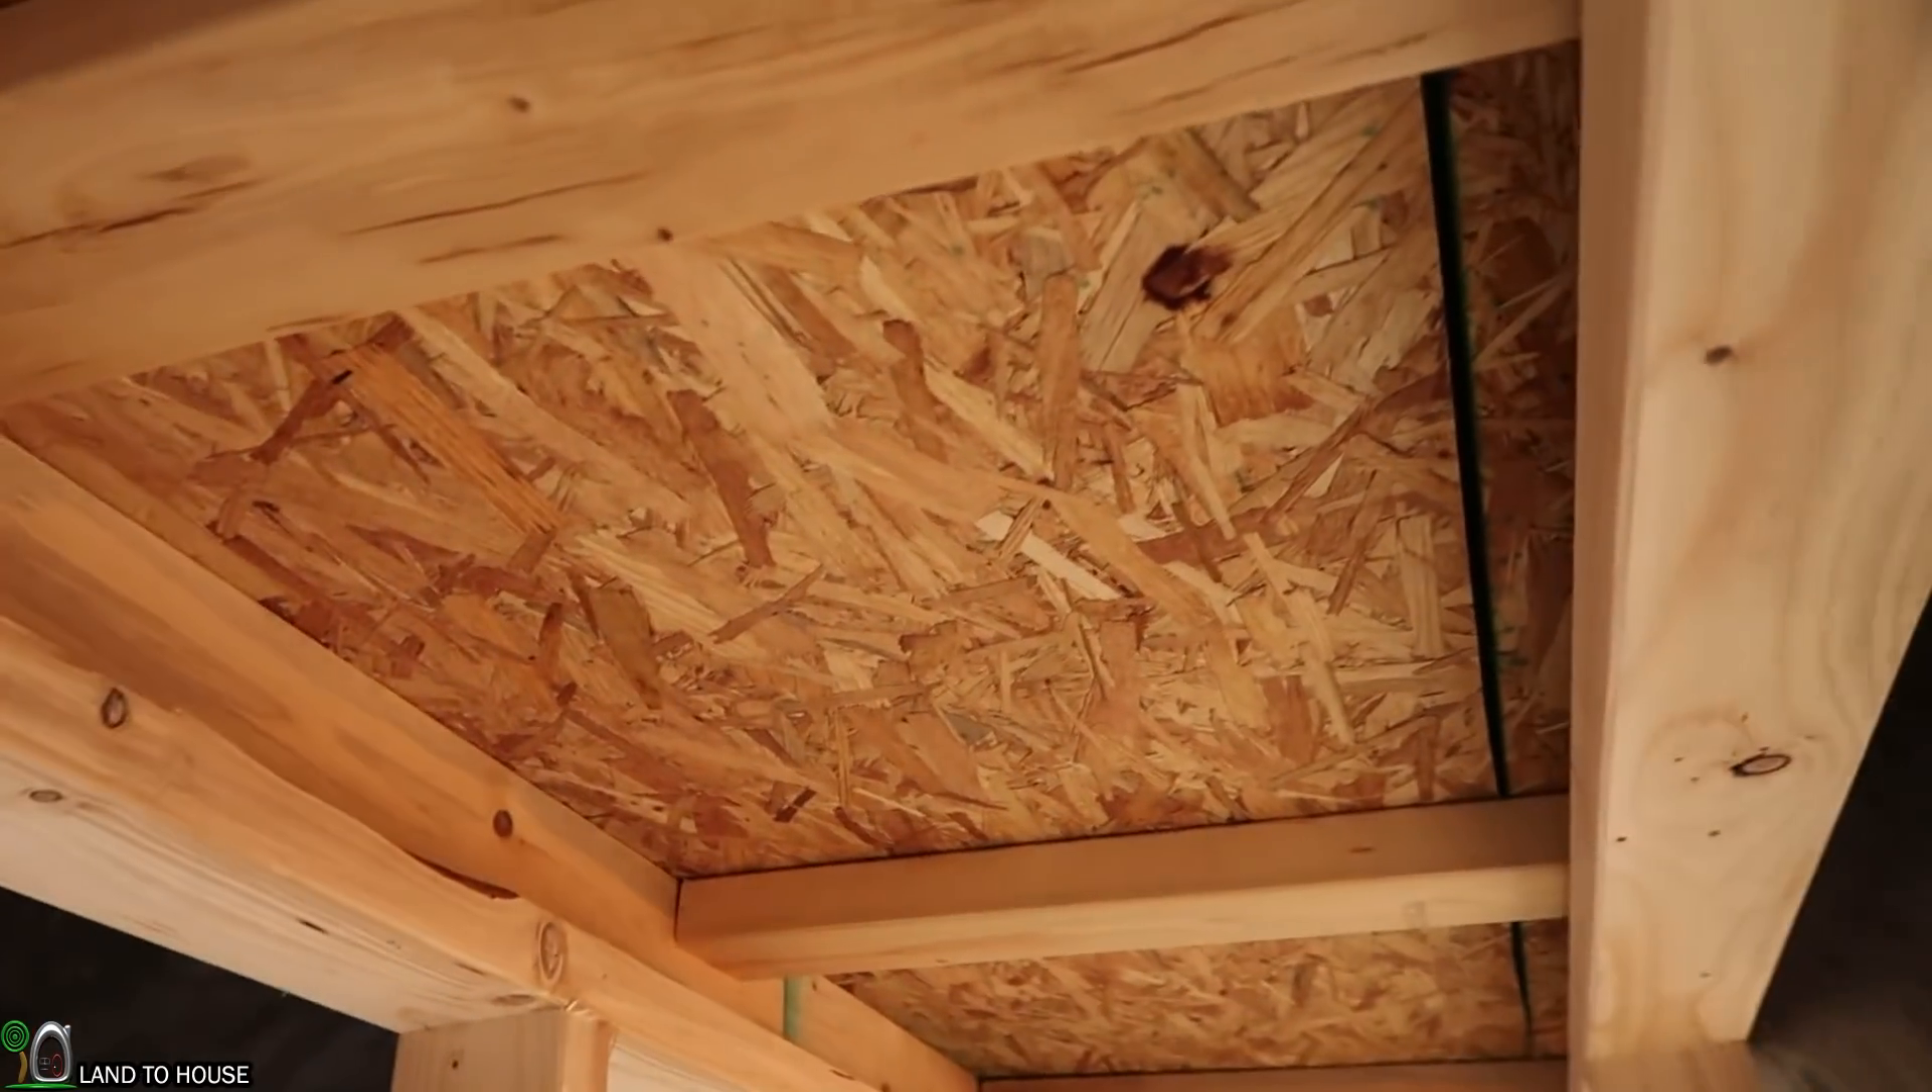I was able to get the OSB on top here, which you can see right up under here, and that should hold the roof on quite nicely.